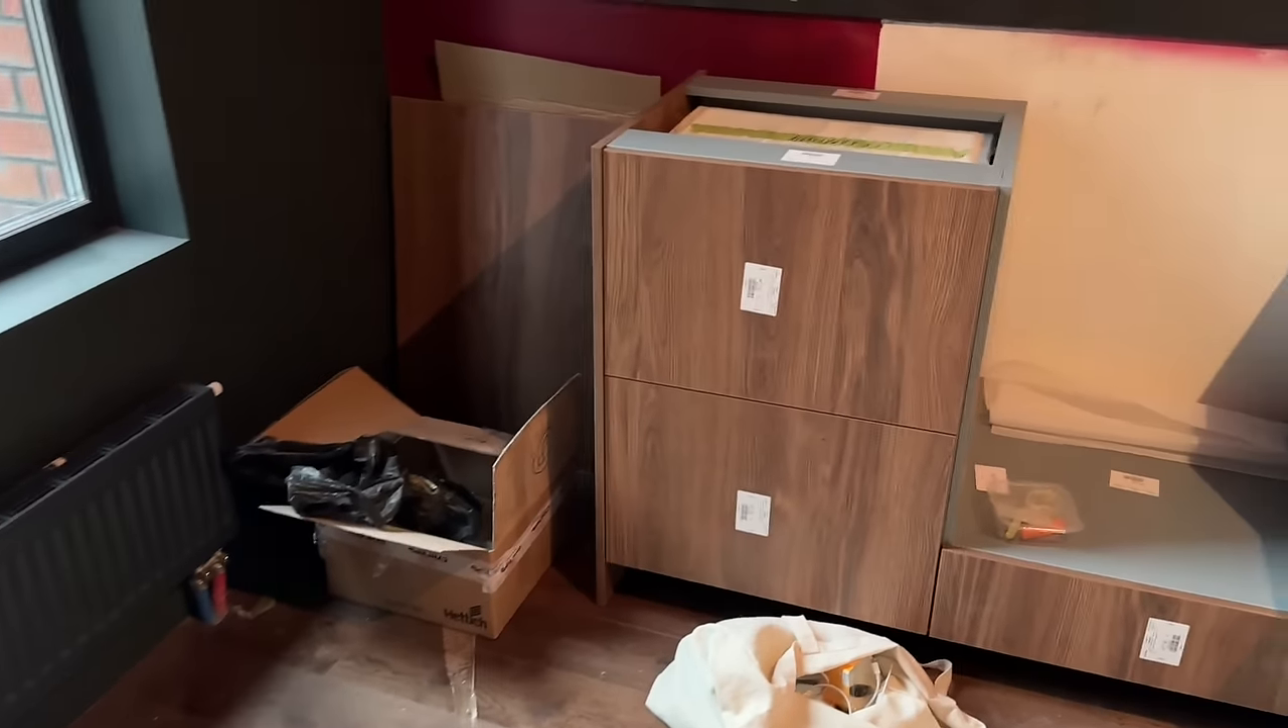Кухня кстати тоже встала но она еще не доделана.